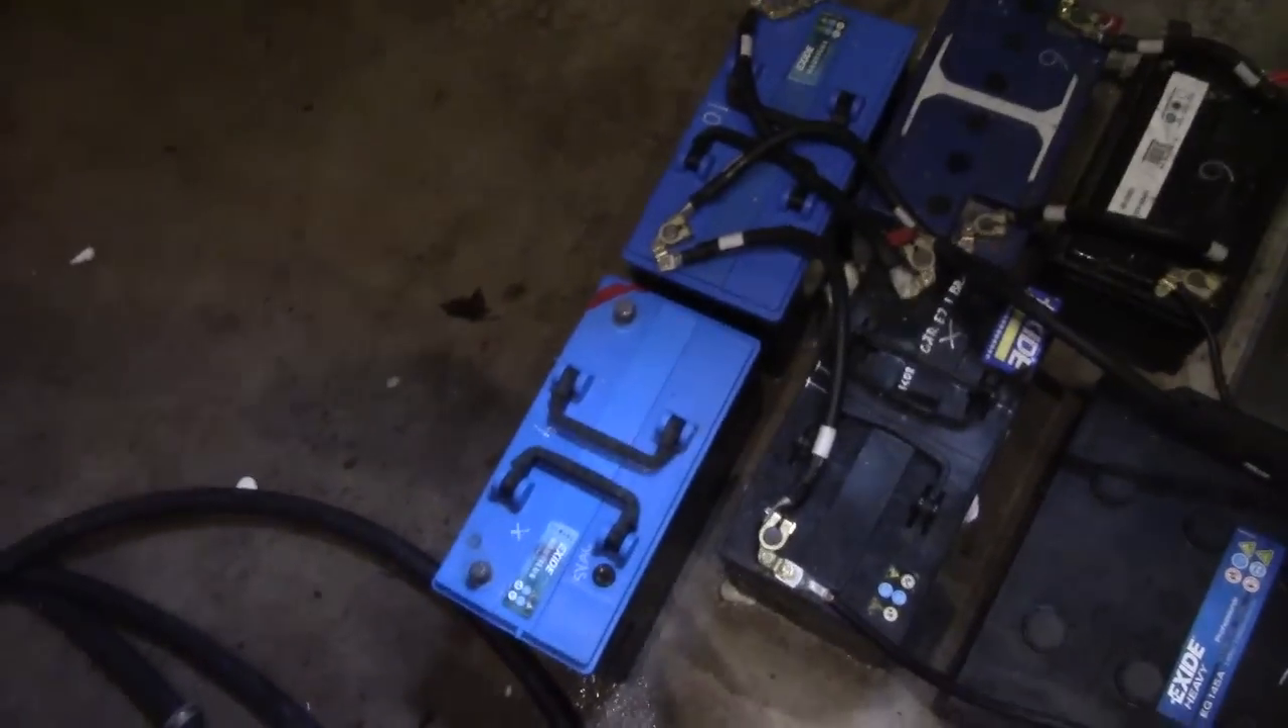This one's a marine deep cycle which I haven't bothered hooking up yet.